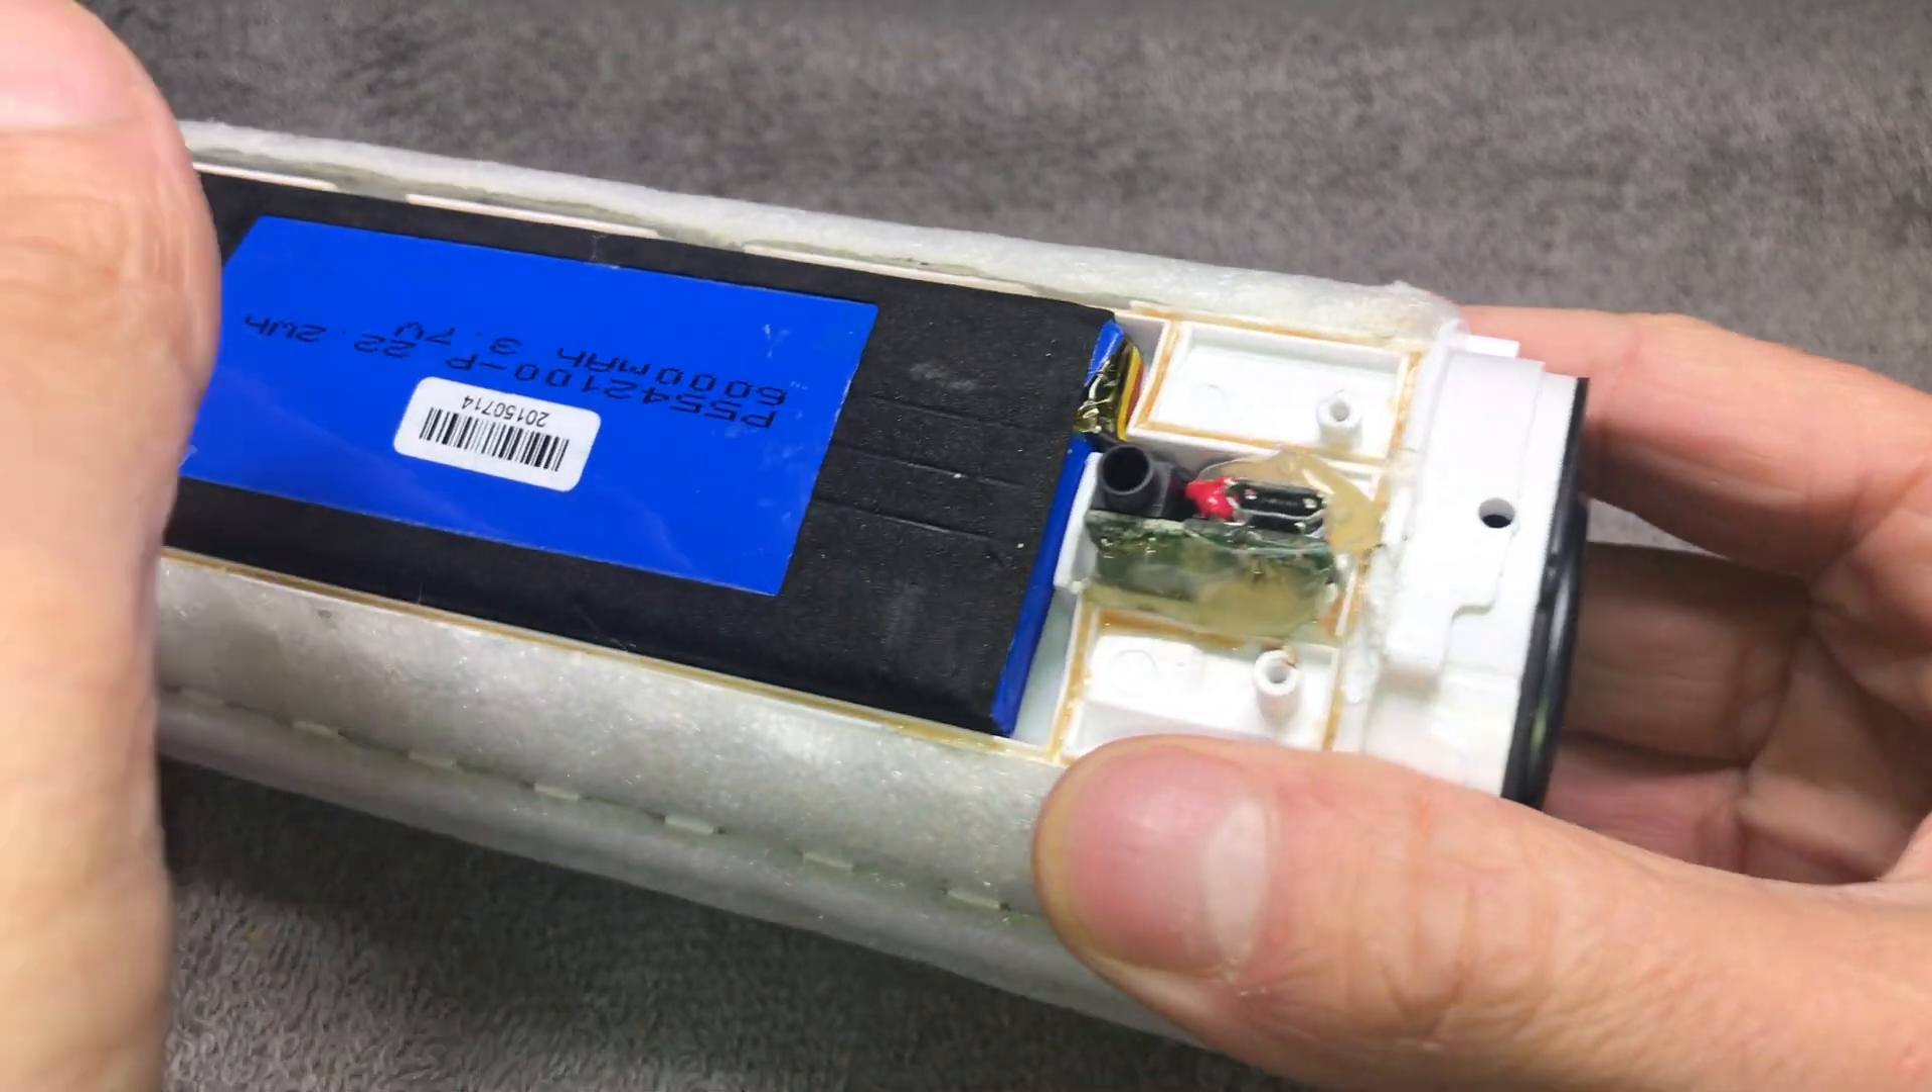And now we do have access here to the battery.